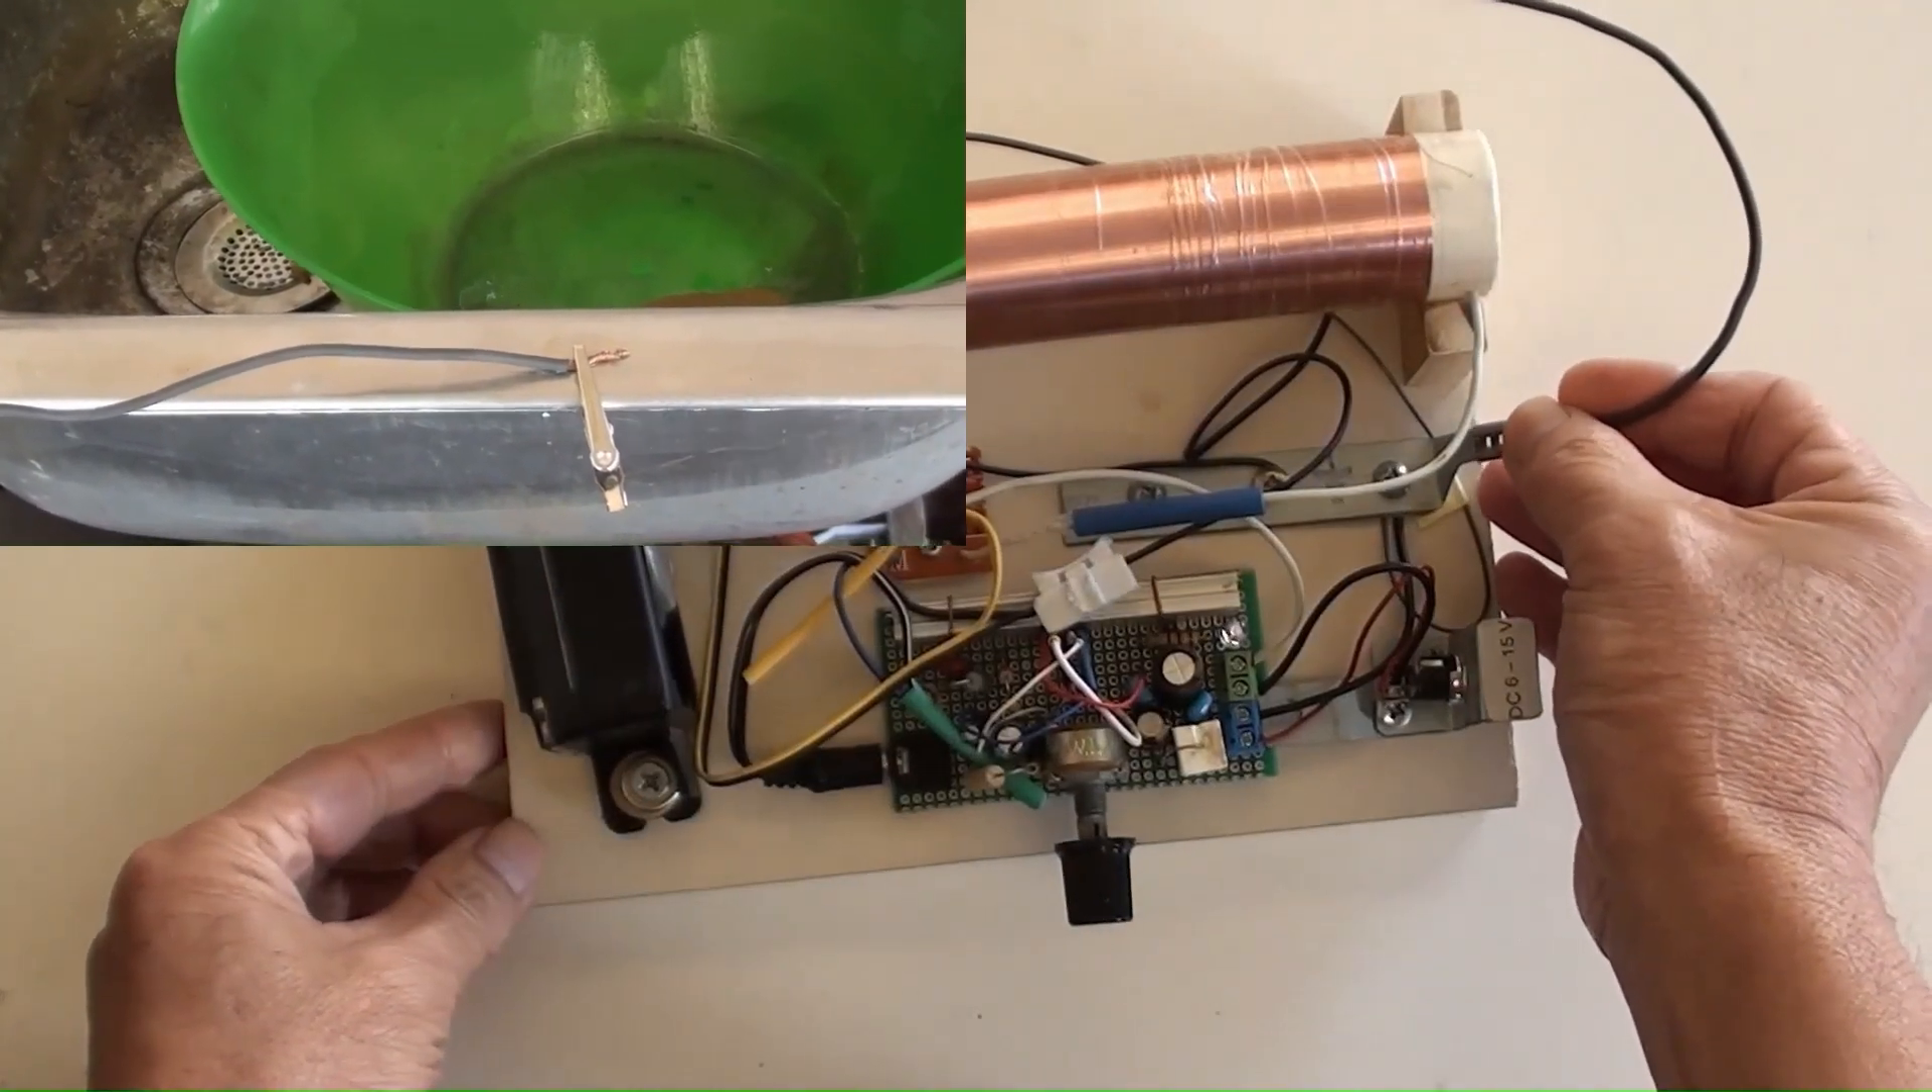And the other end of earth wire has been connected to a sink.